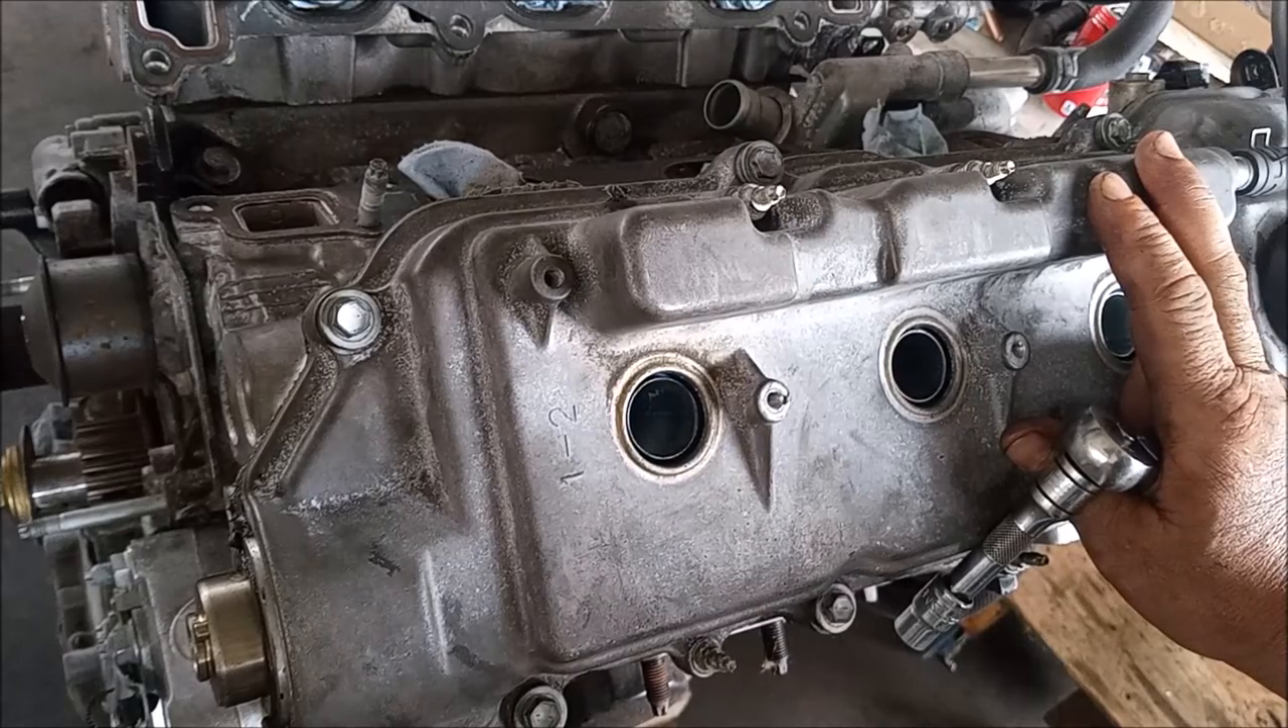These bolts are all tightened down the valve cover is back on.